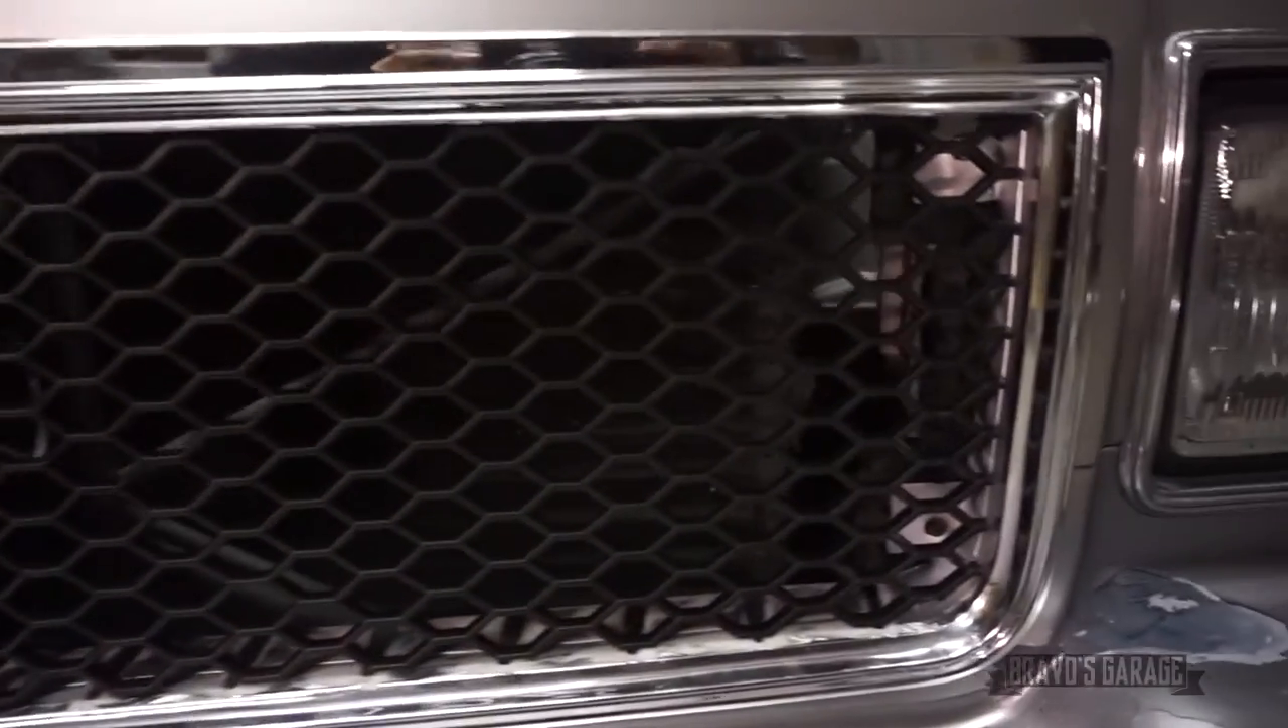I got the mesh trim all trimmed up, fitting inside the grill trim.